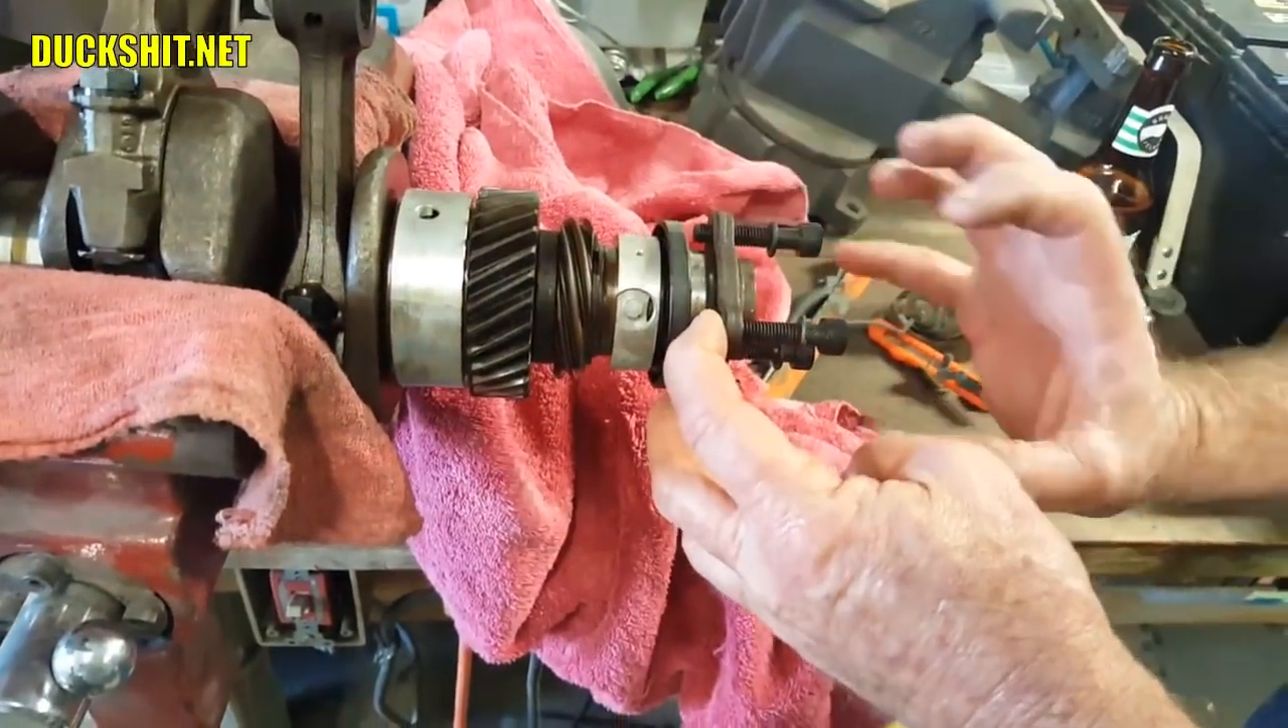I'm securing it right here but I'm still going to have to get these connecting rods off so I've got access to them.